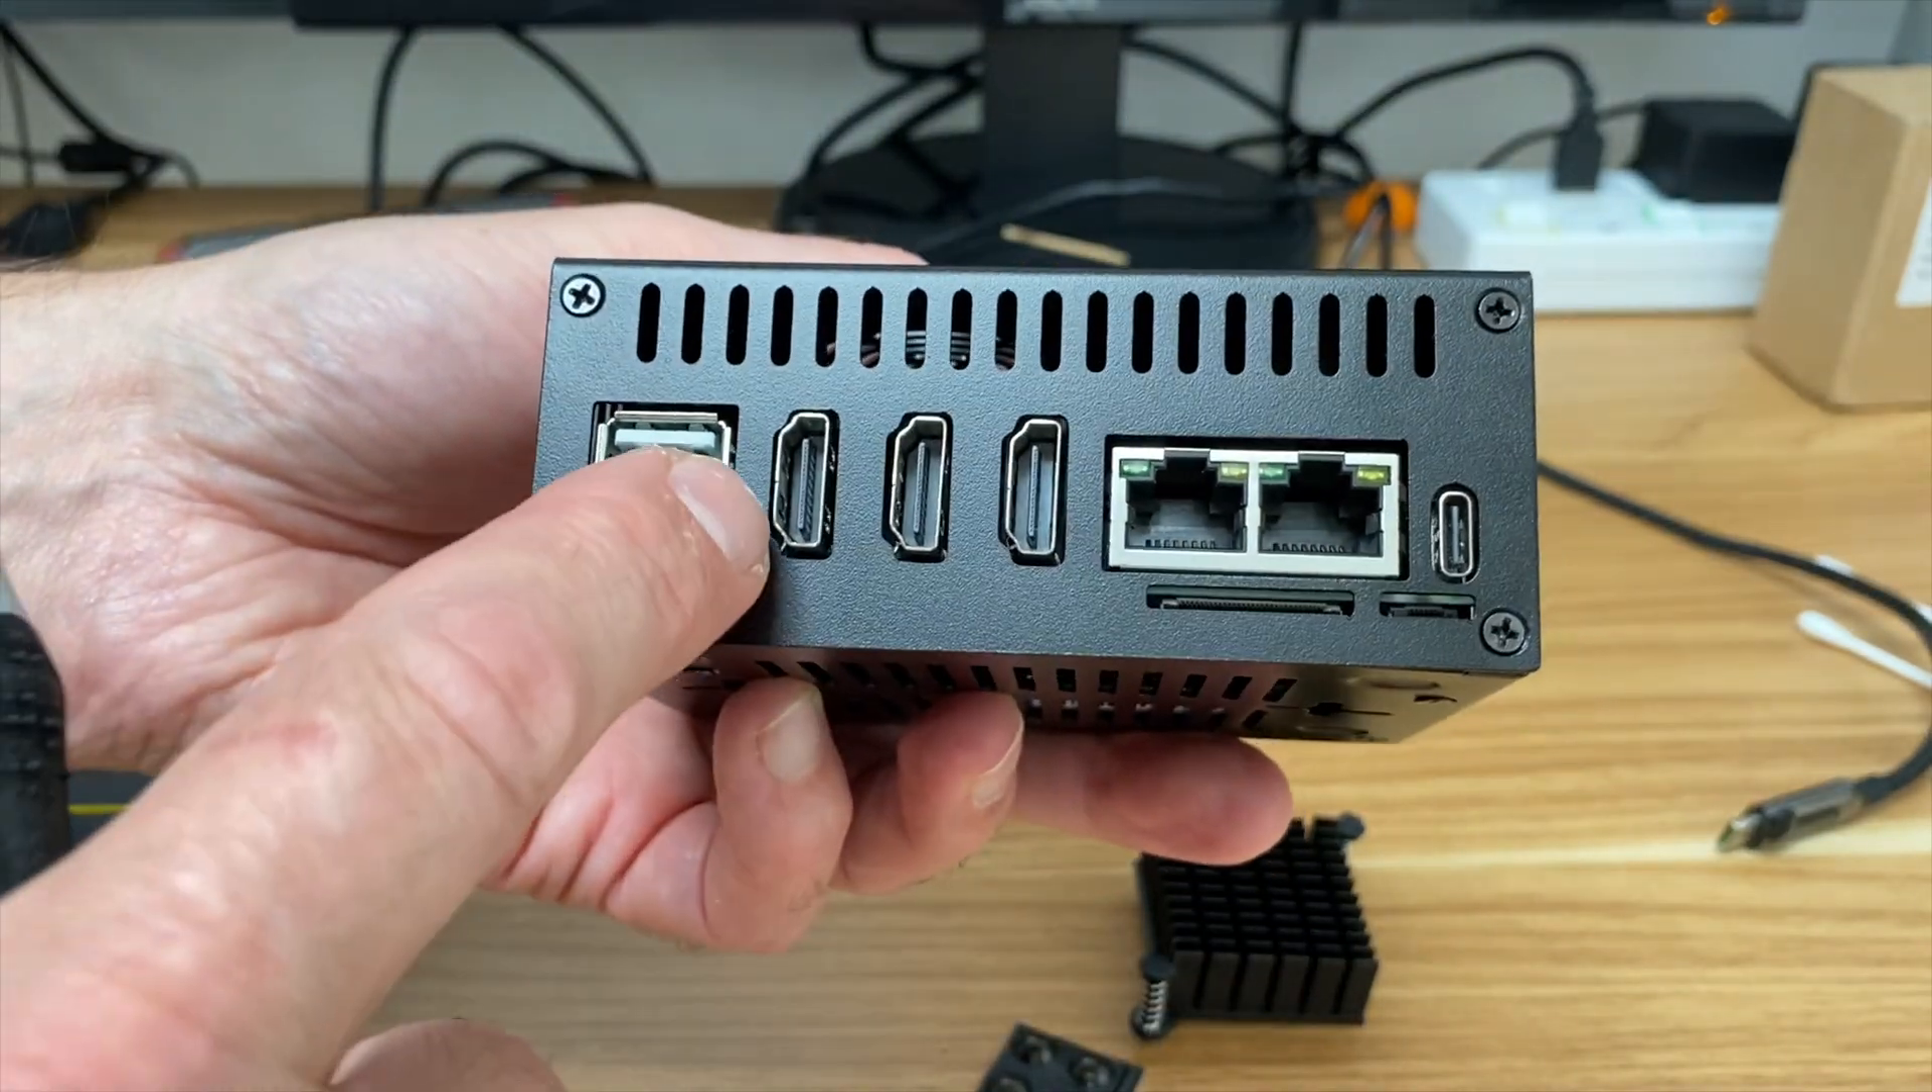All three hdmi's are nice and flush as well.